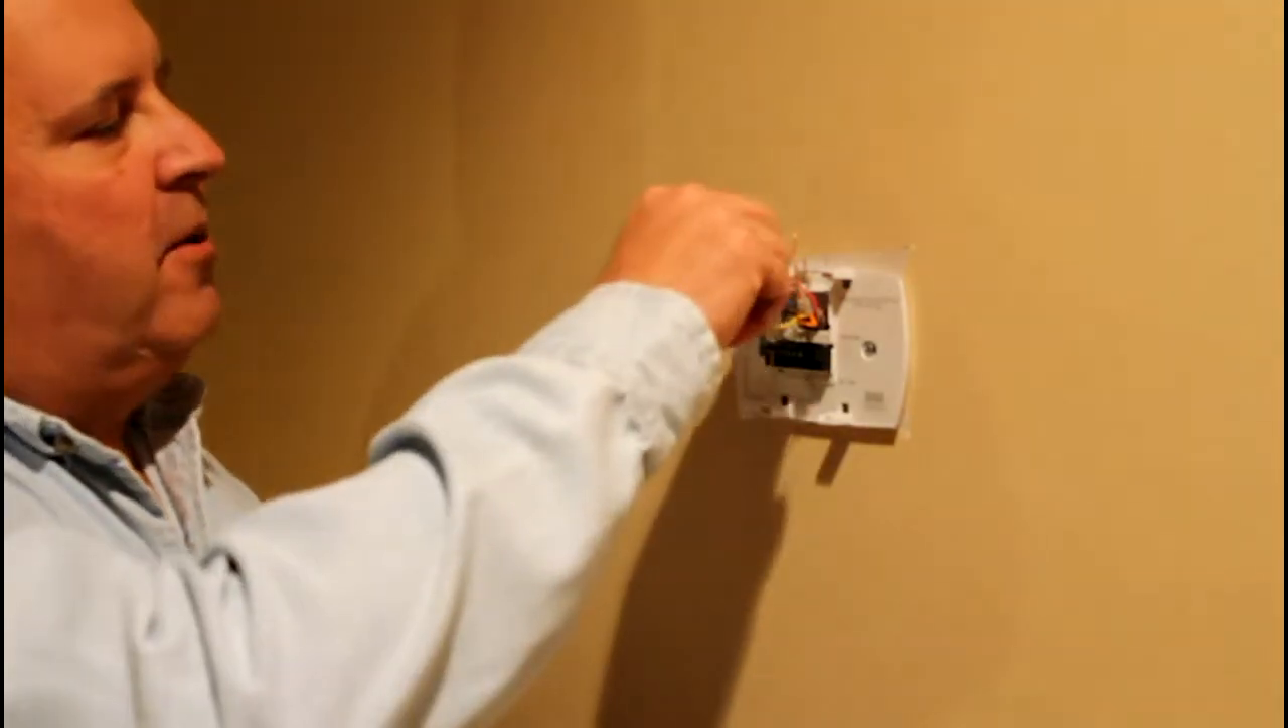Okay, we've got our wall plate on the wall, just mounted to the same two screw holes that were there.